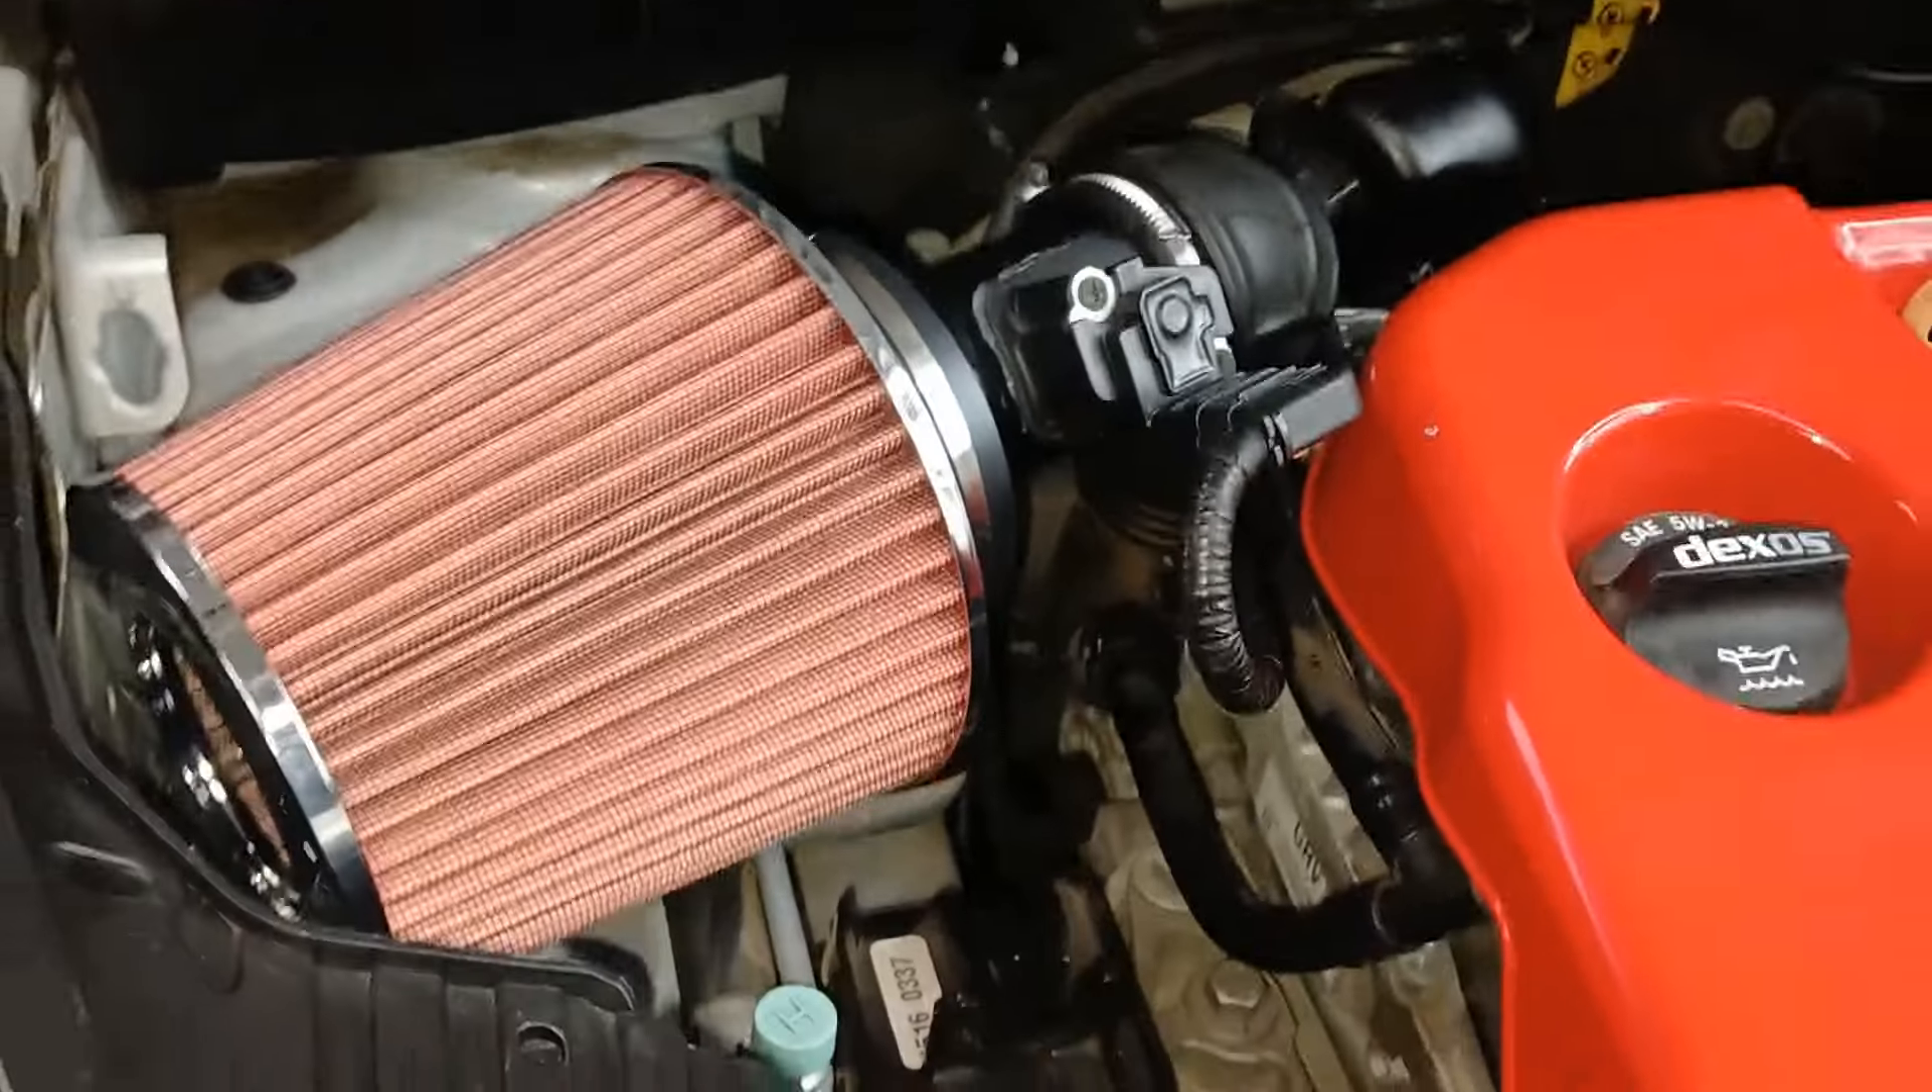Aquí ya quedó instalado el elemento filtrante.